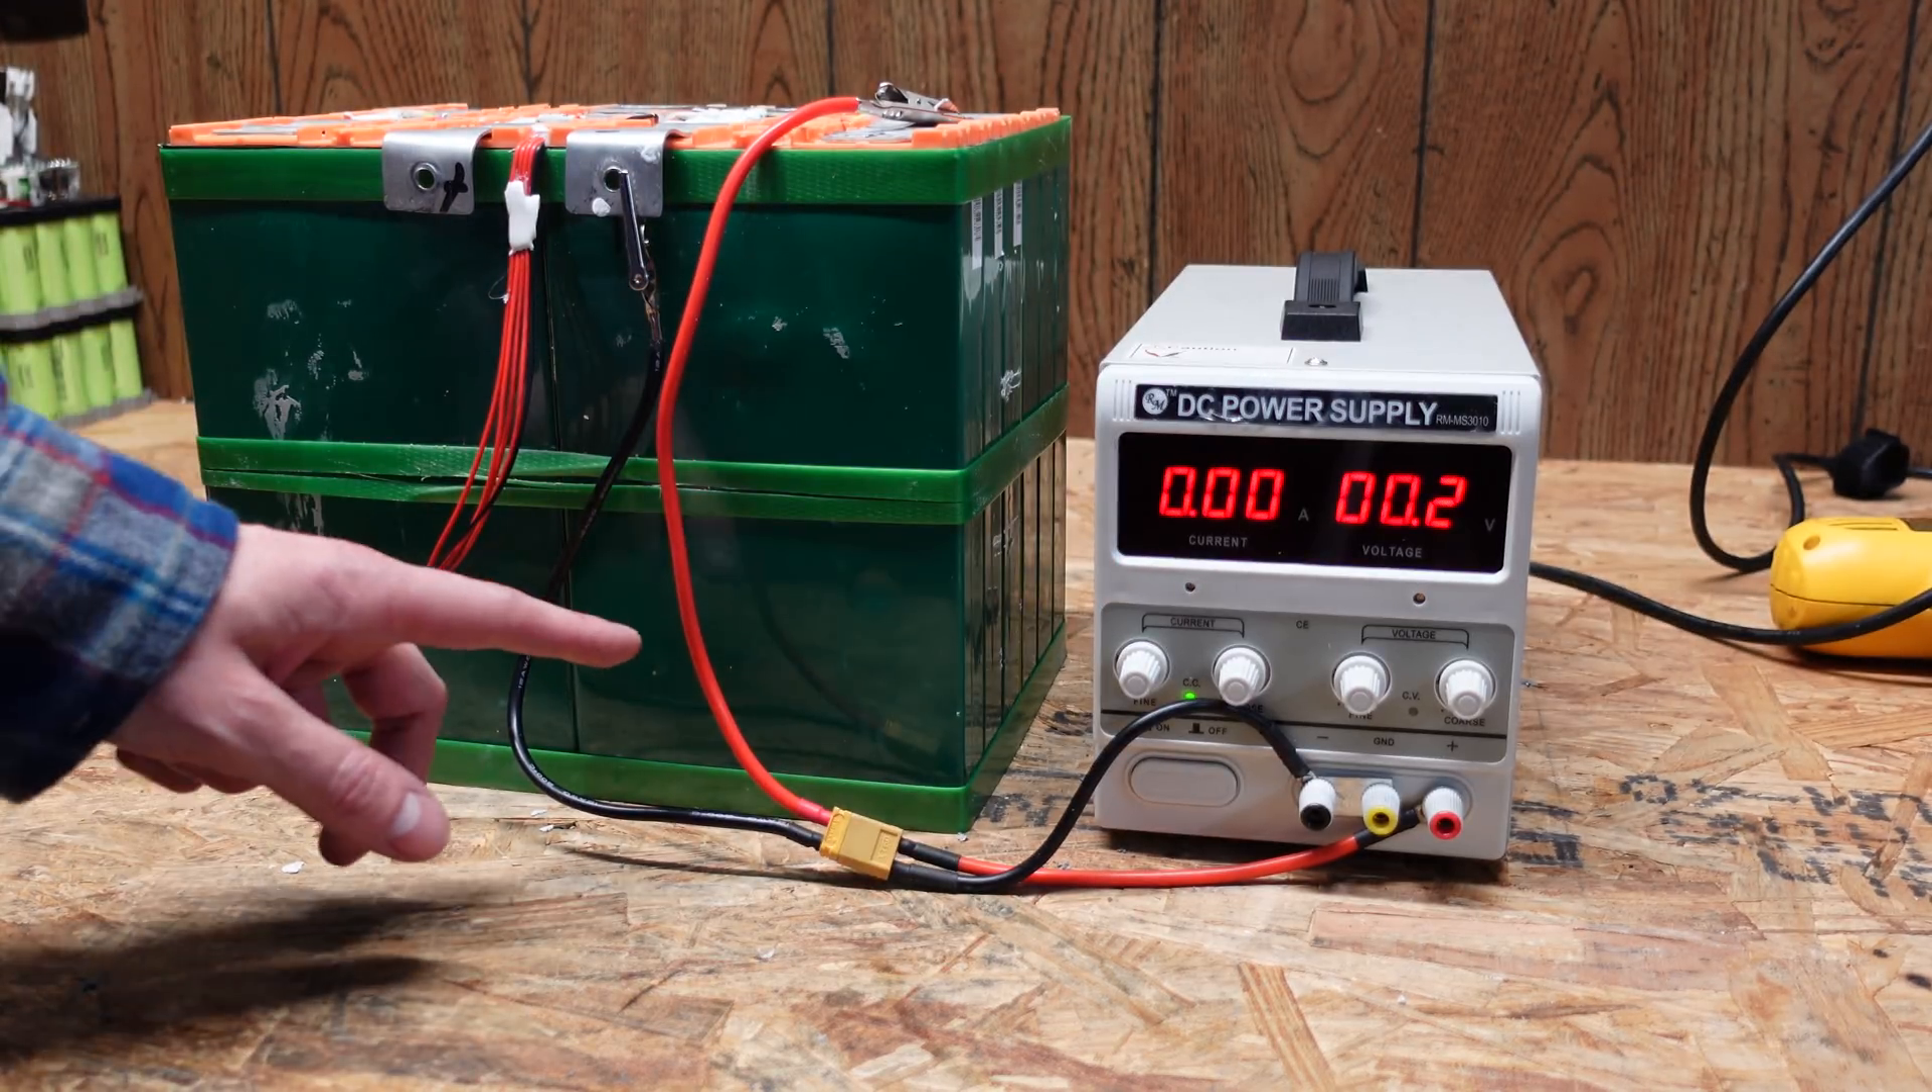So I have this DC power supply connected up to the low-voltage grouping of cells here.